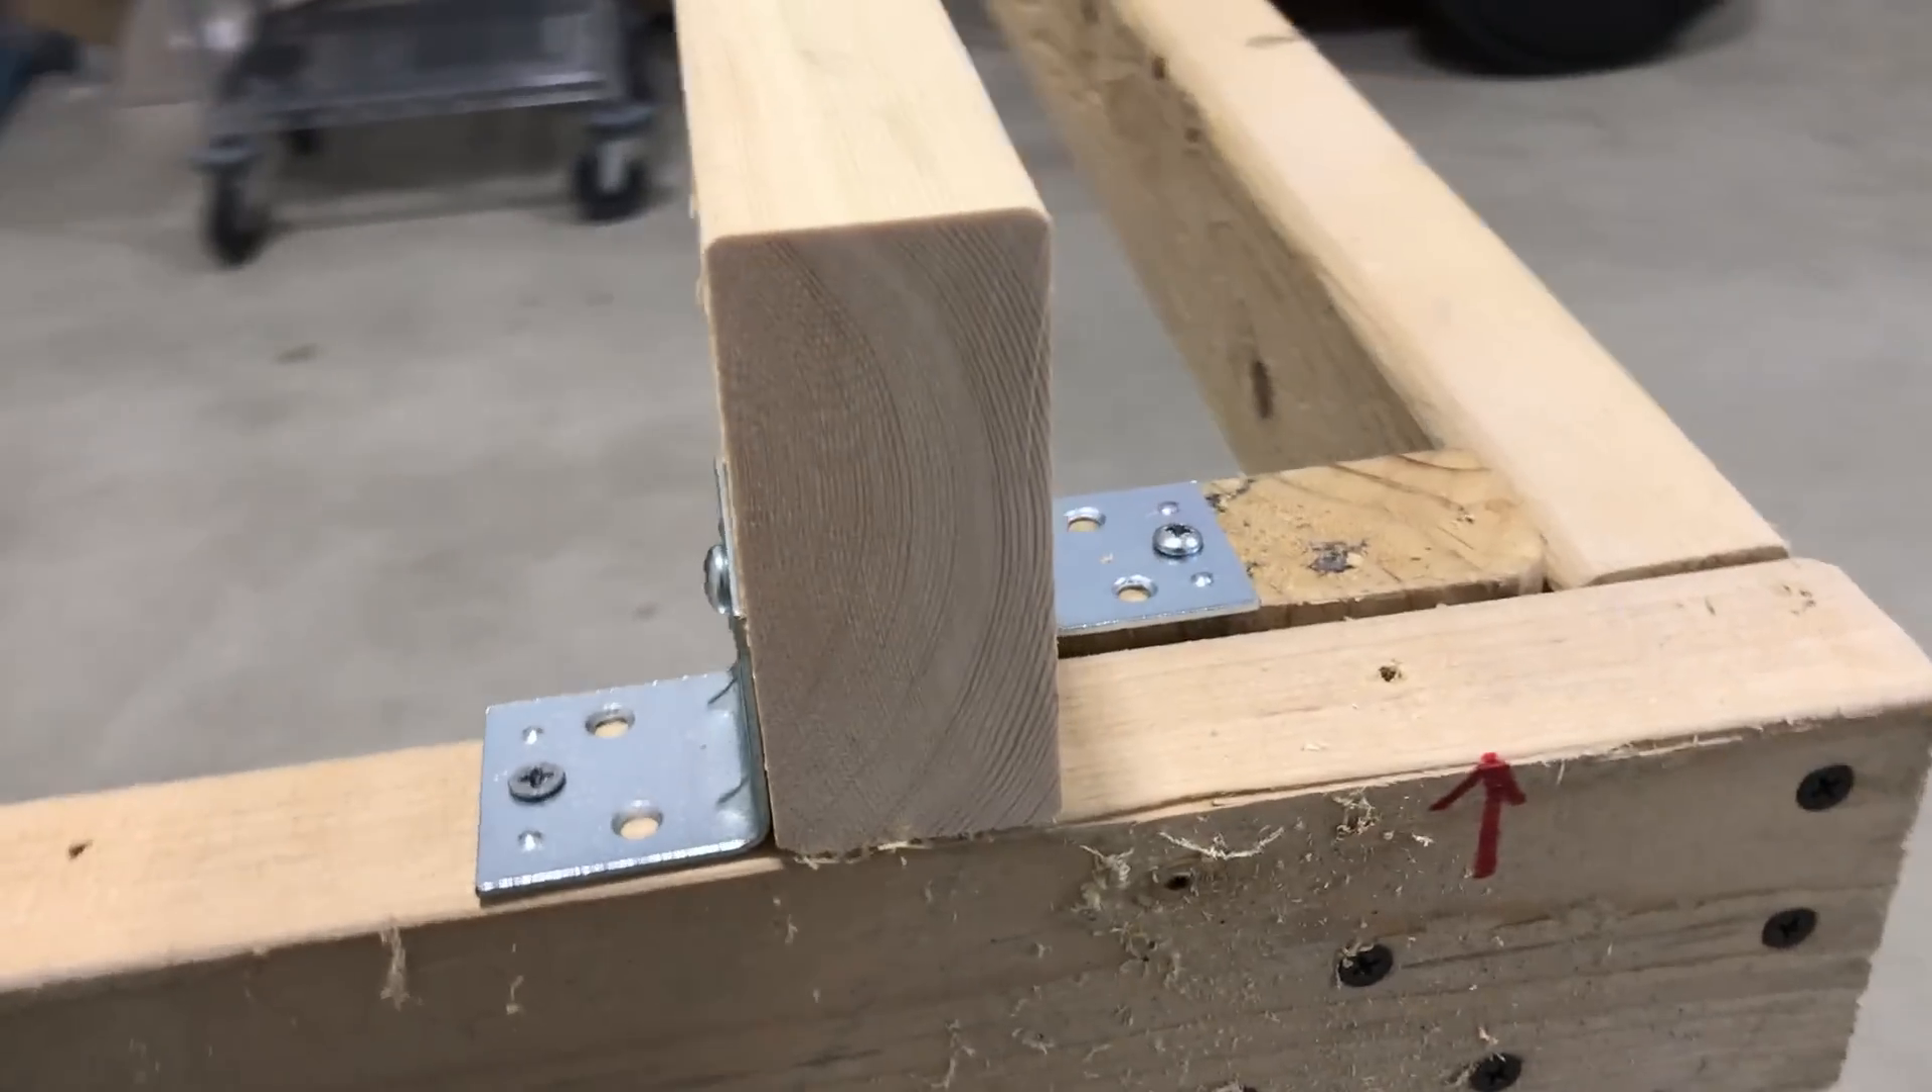I have little metal brackets holding the other two-by-fours here.